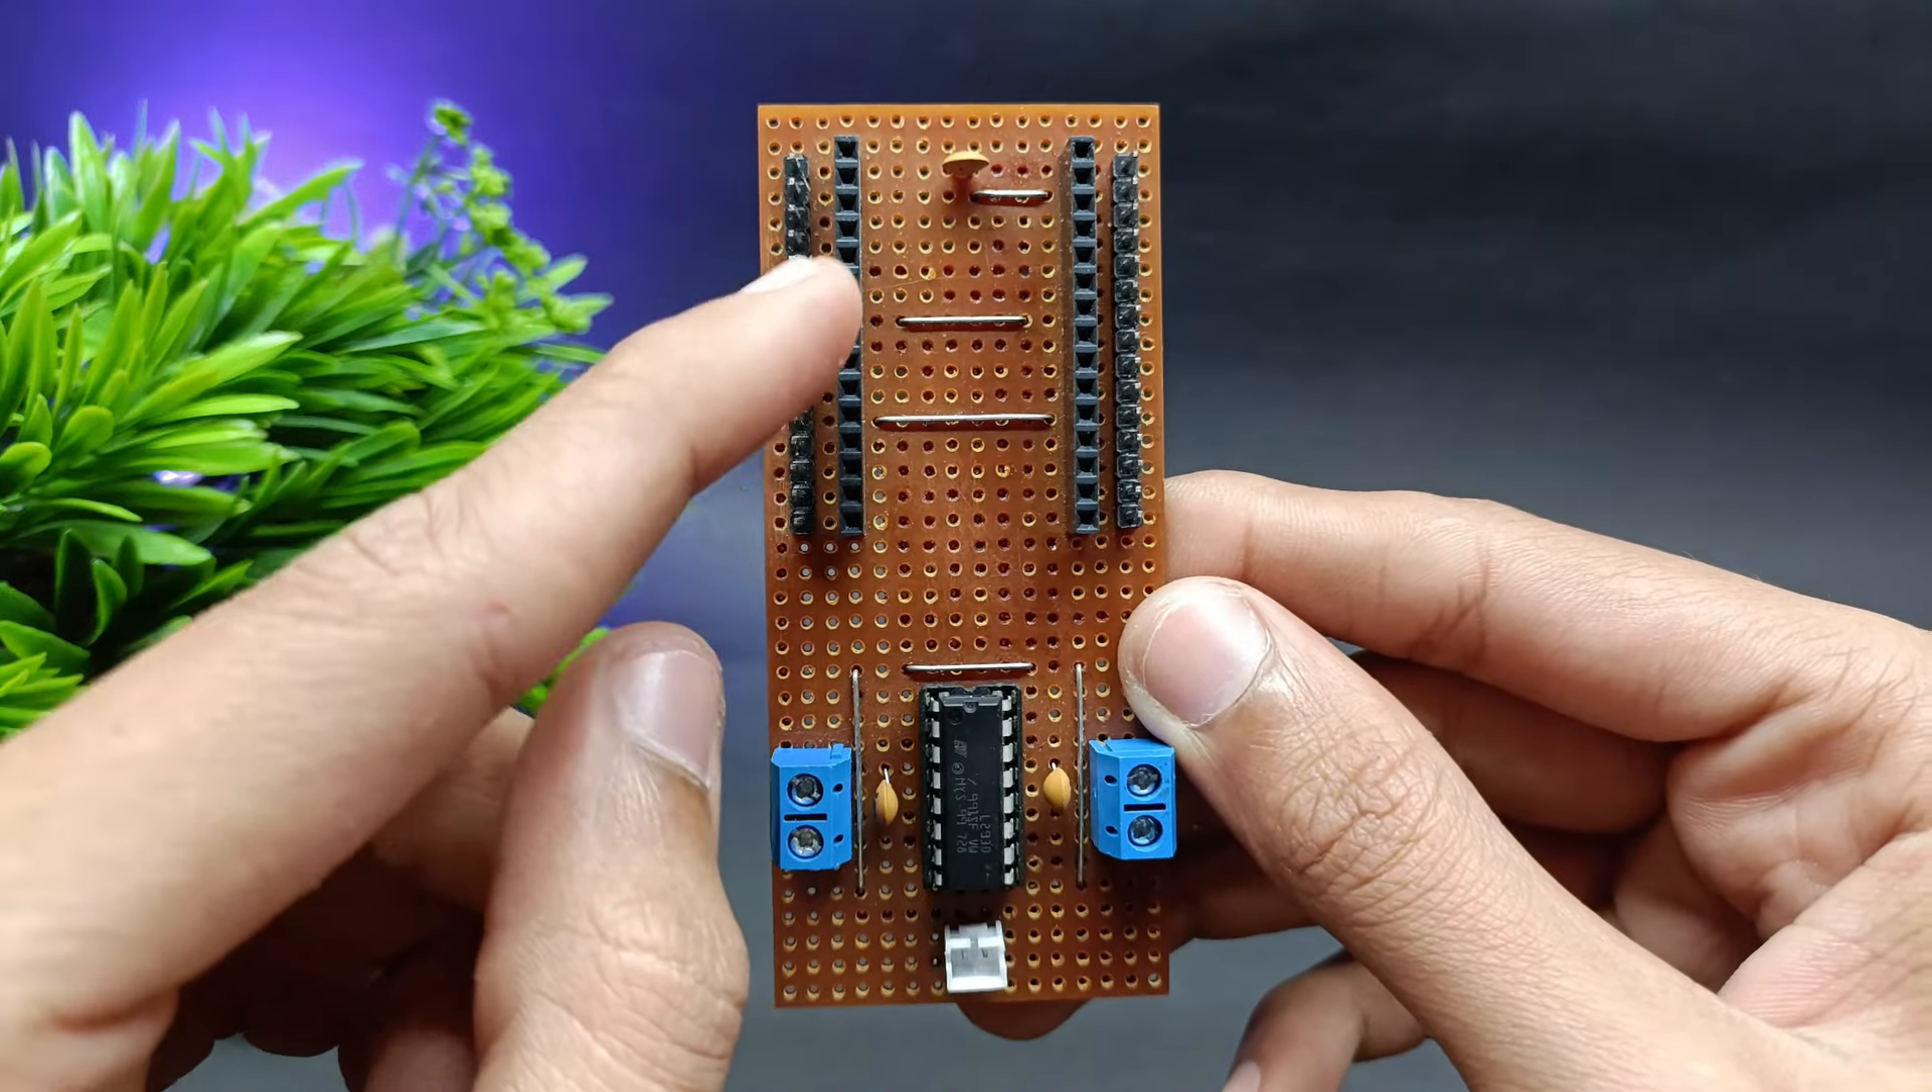यहाँ आप सबसे पहले देख सकते हैं कि मैंने कुछ header pins connect किया।